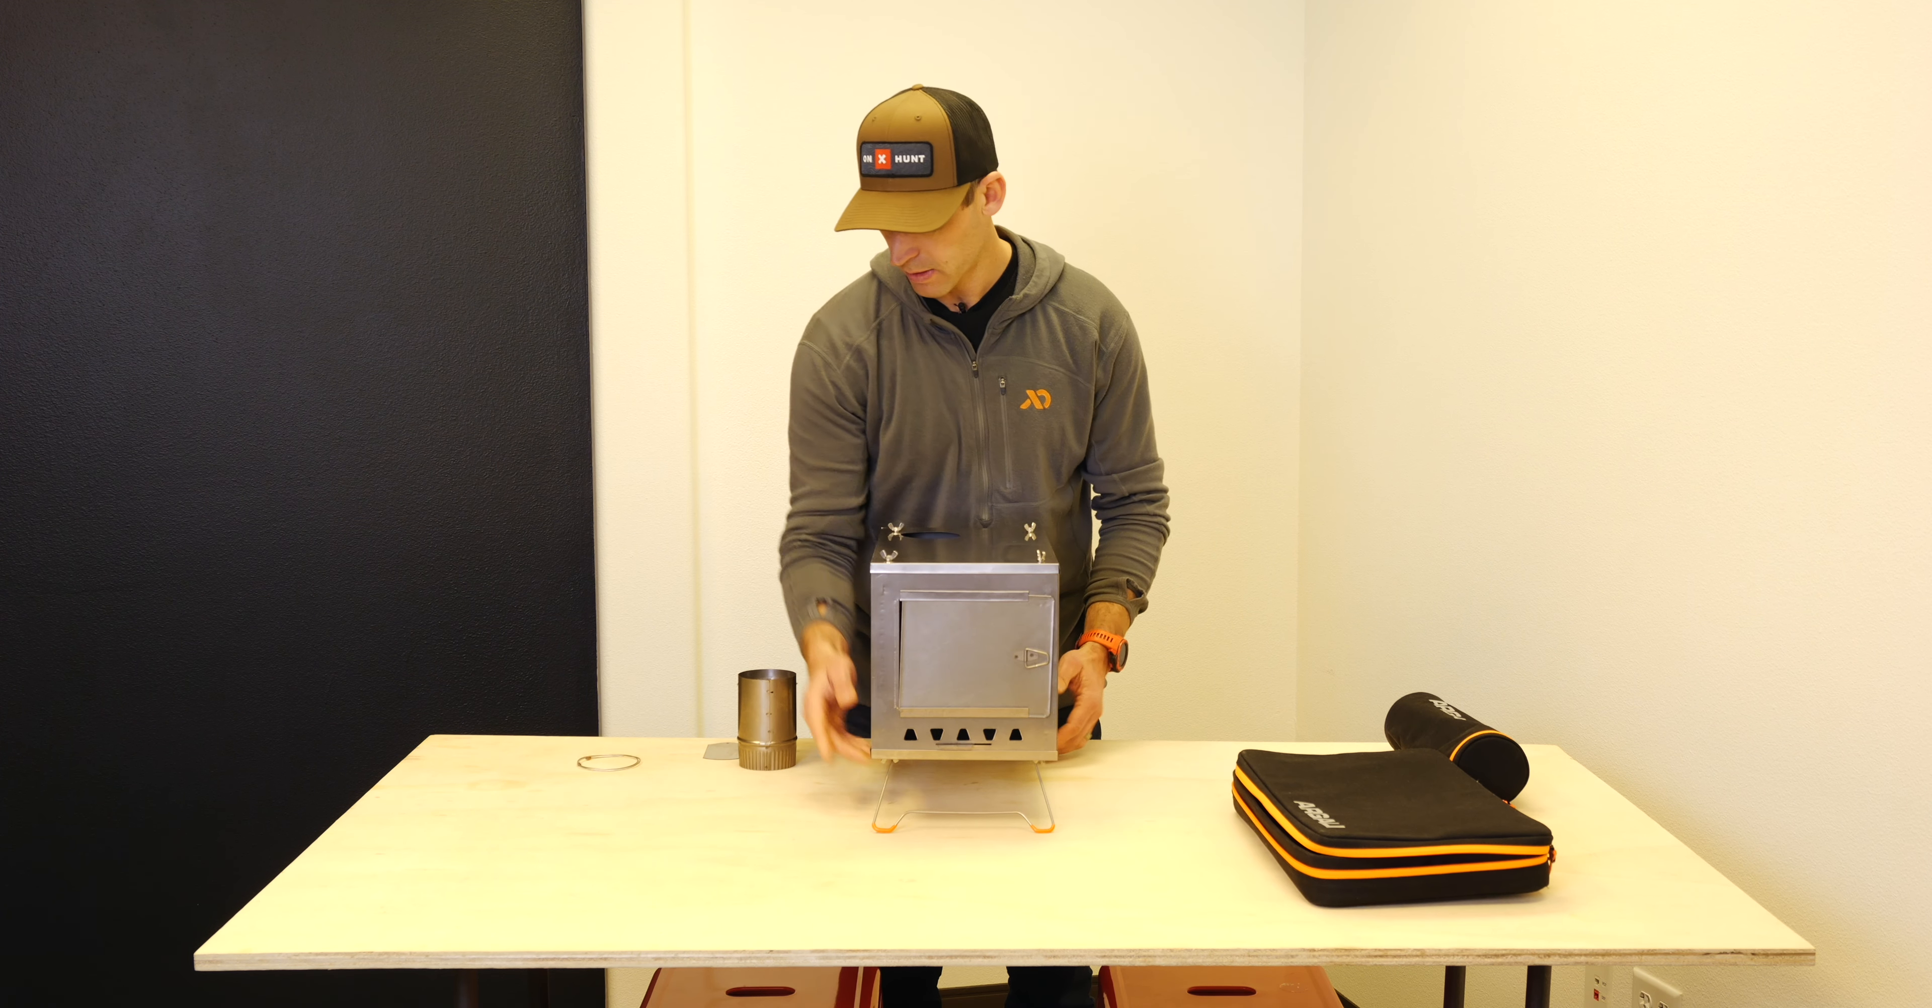You're done assembling your box here.